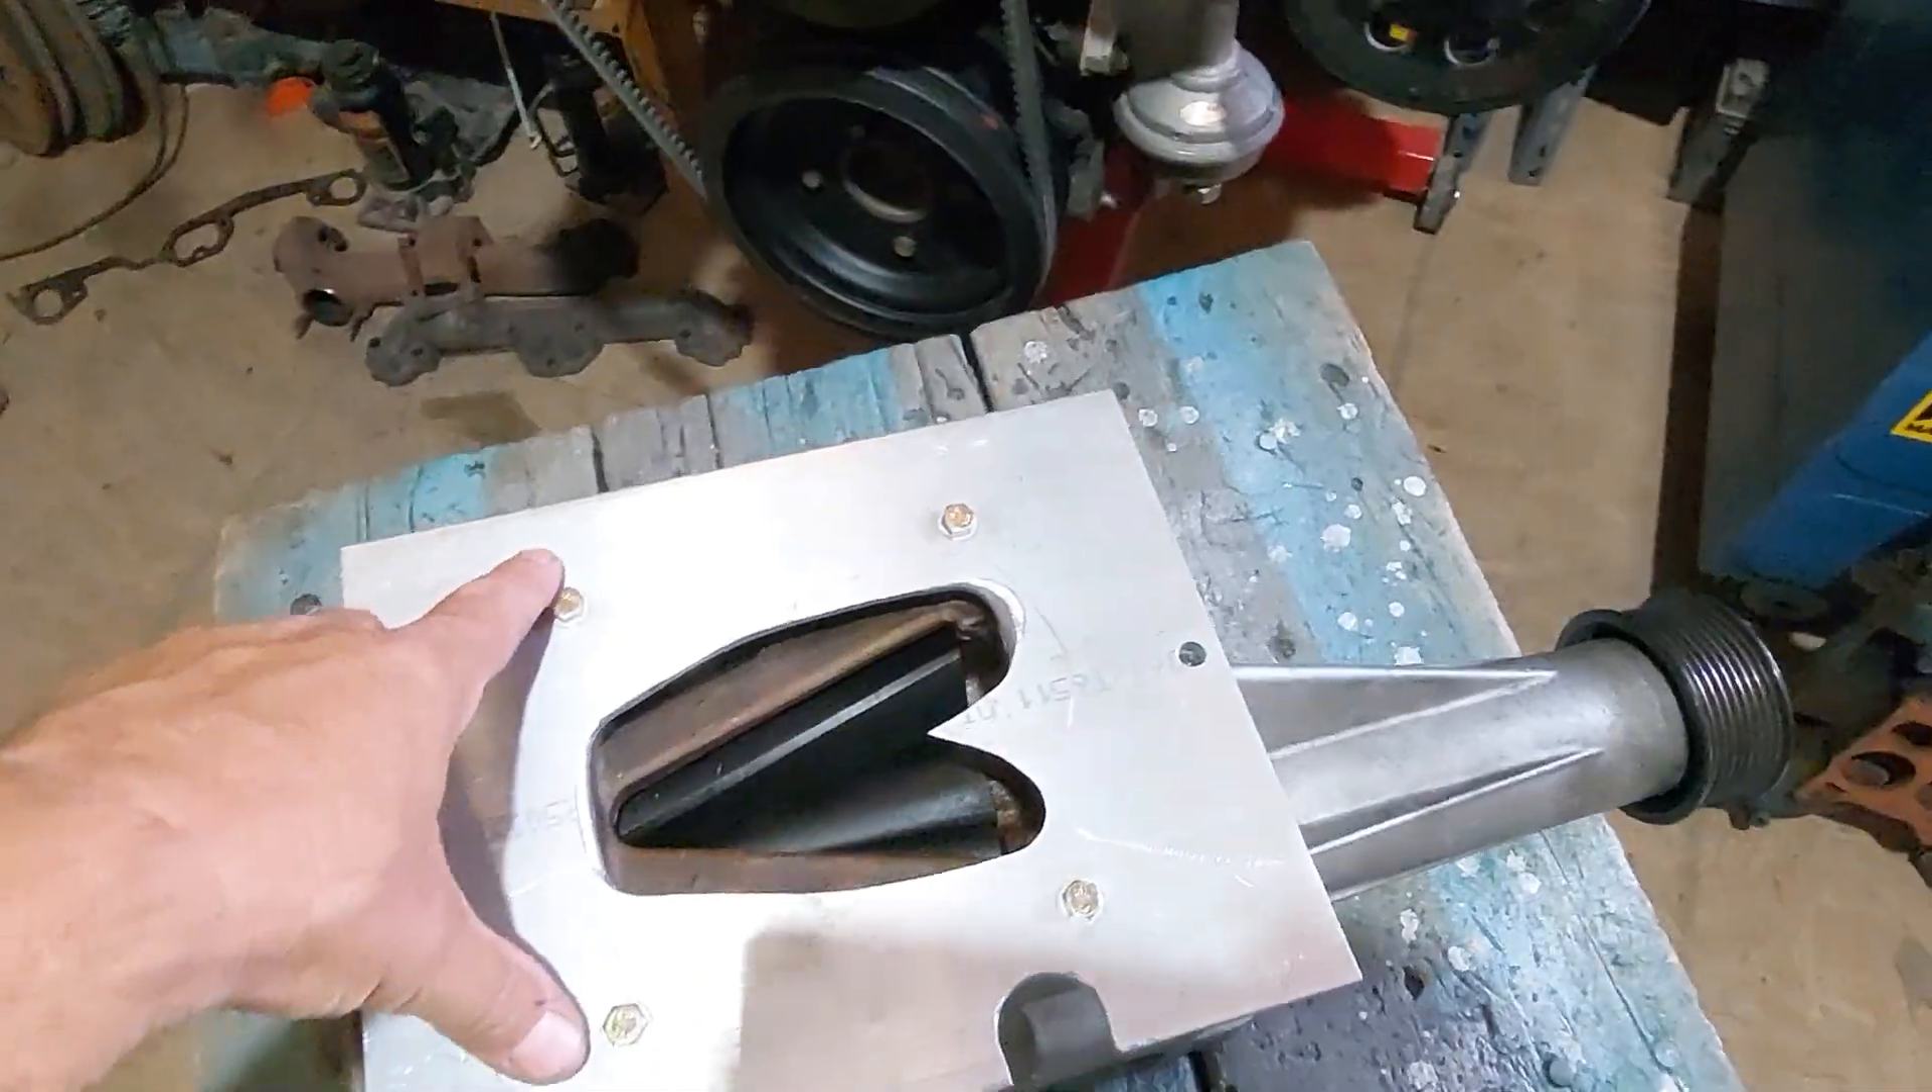Here is the plate just a rectangular piece of aluminum stock plate that I obviously drilled and bolted on to this supercharger.